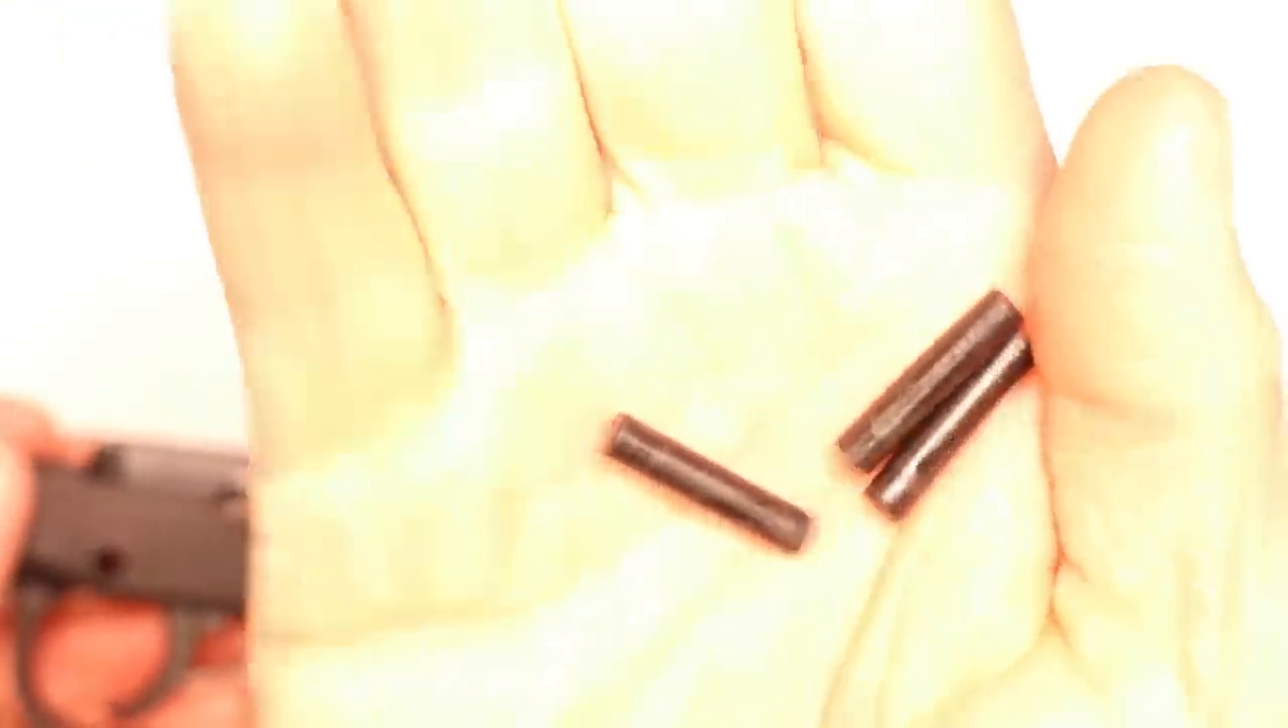All right, so we got all three of those little frame pins out.